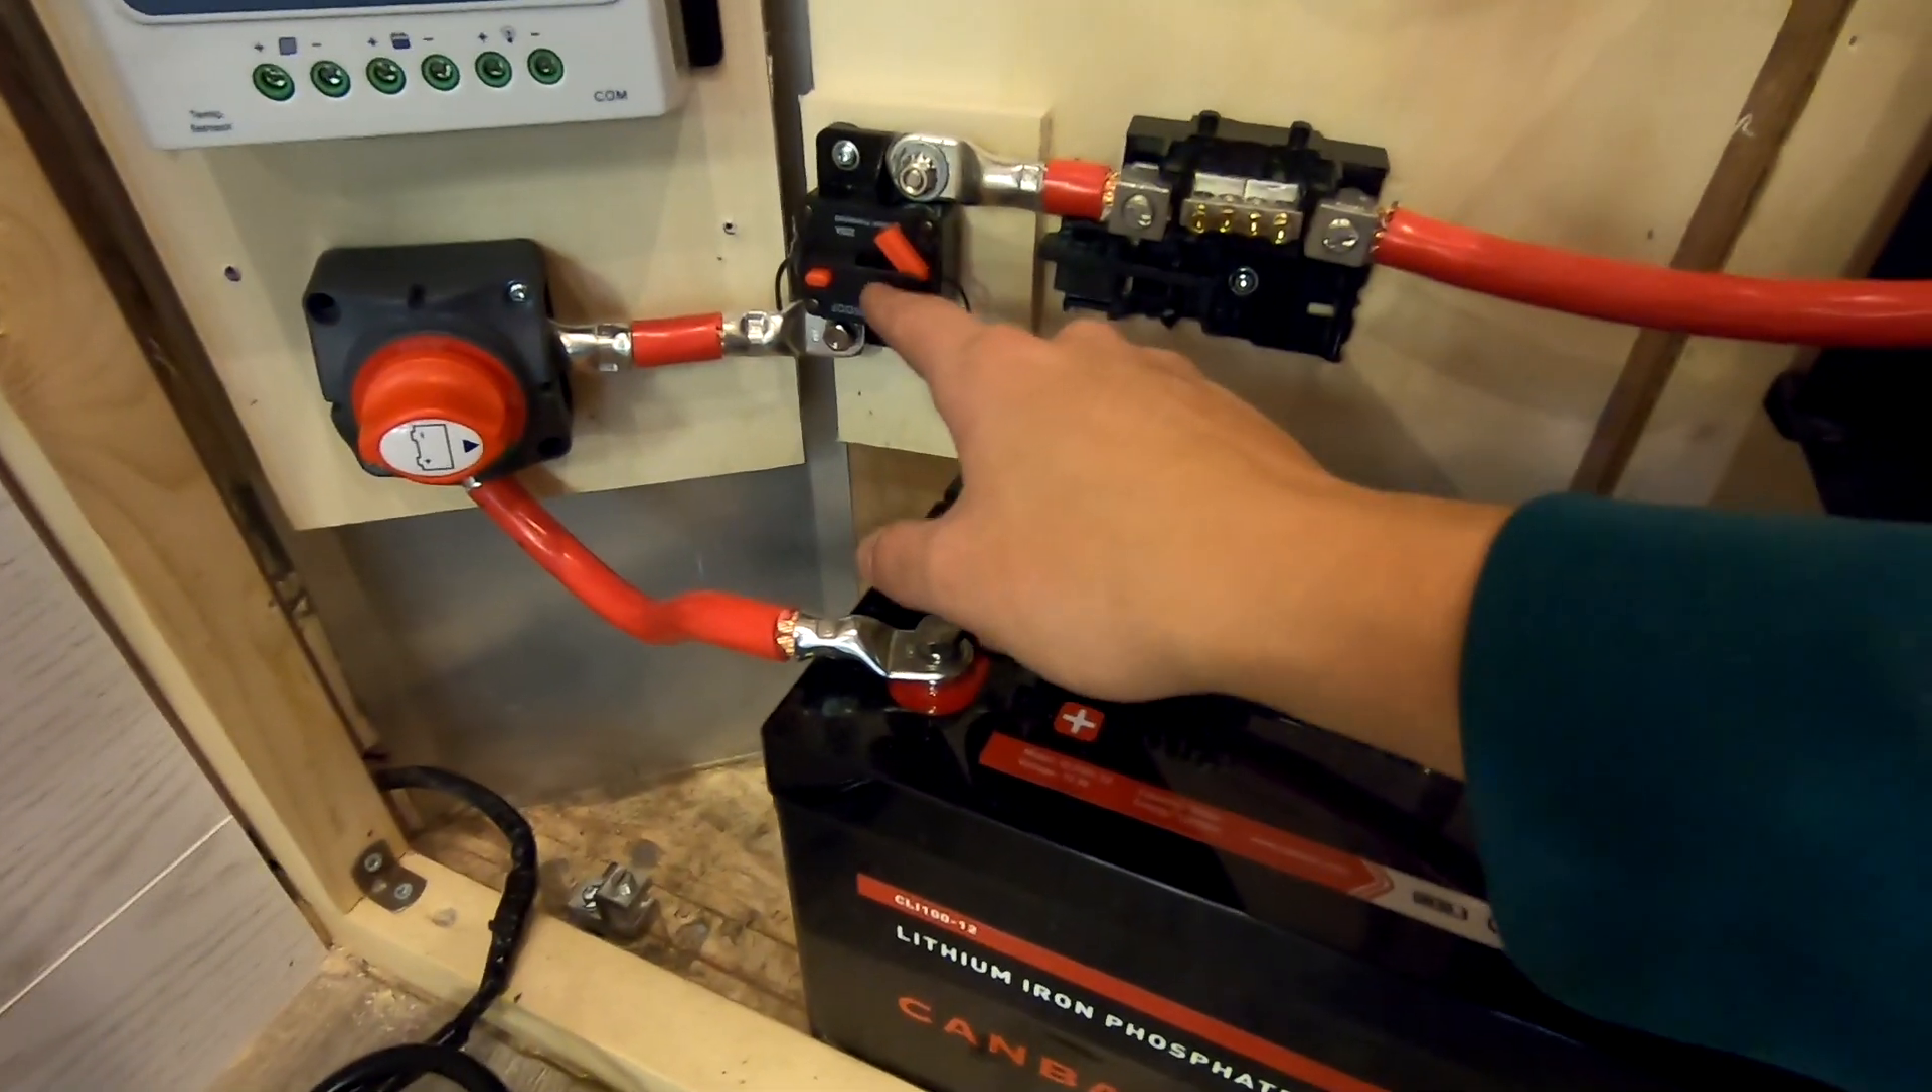So this mess here that you see is I have my cable going from a battery to cutoff which is off right now and then to my 200 amp breaker switch.